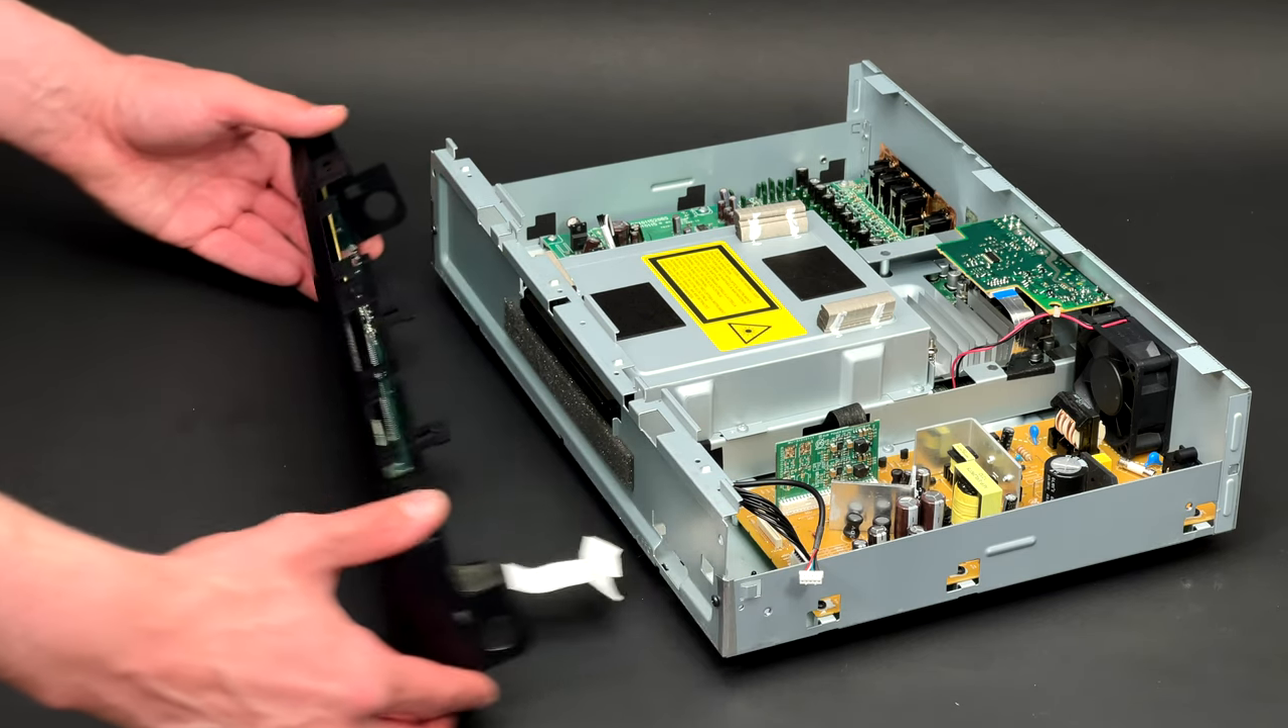The front panel is now removed.